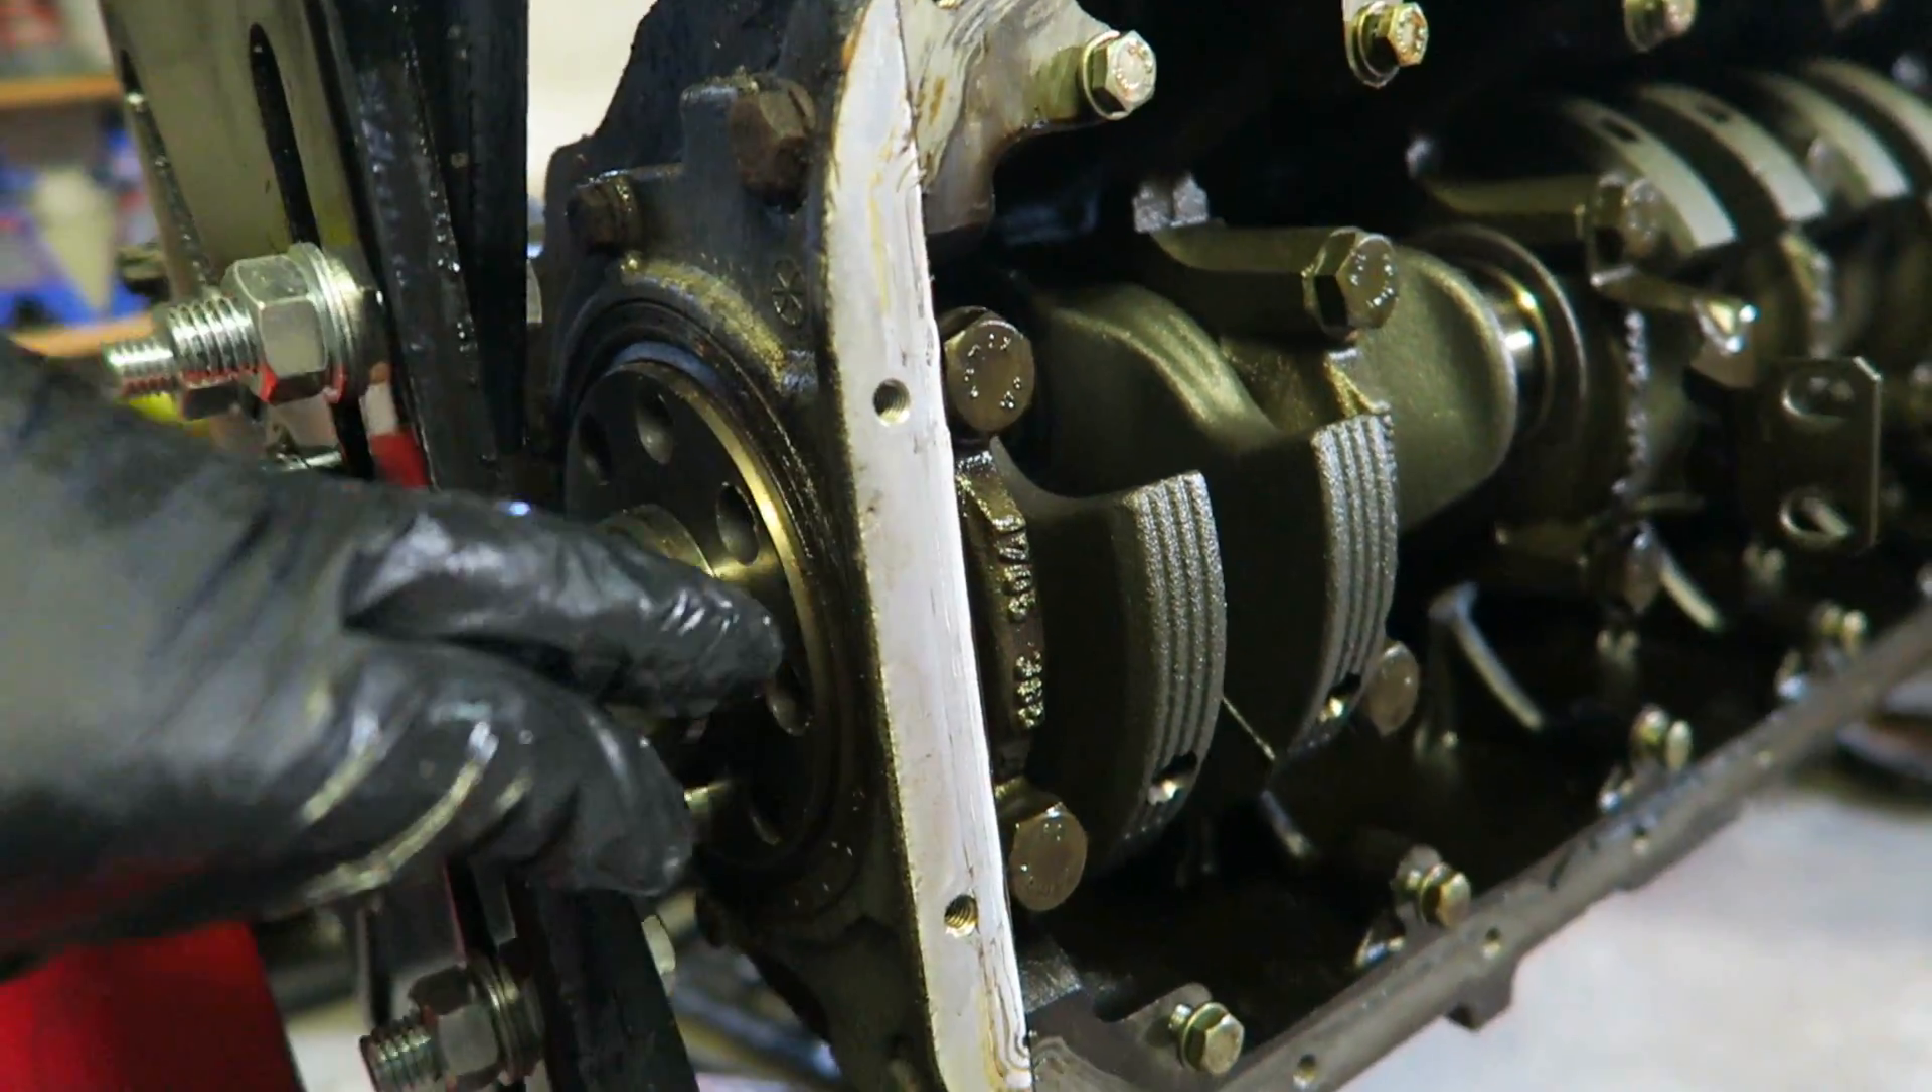I can't take the crankshaft off until I remove this back plating right here that contains the rear main seal and it's just a couple bolts right here that I just need to remove.